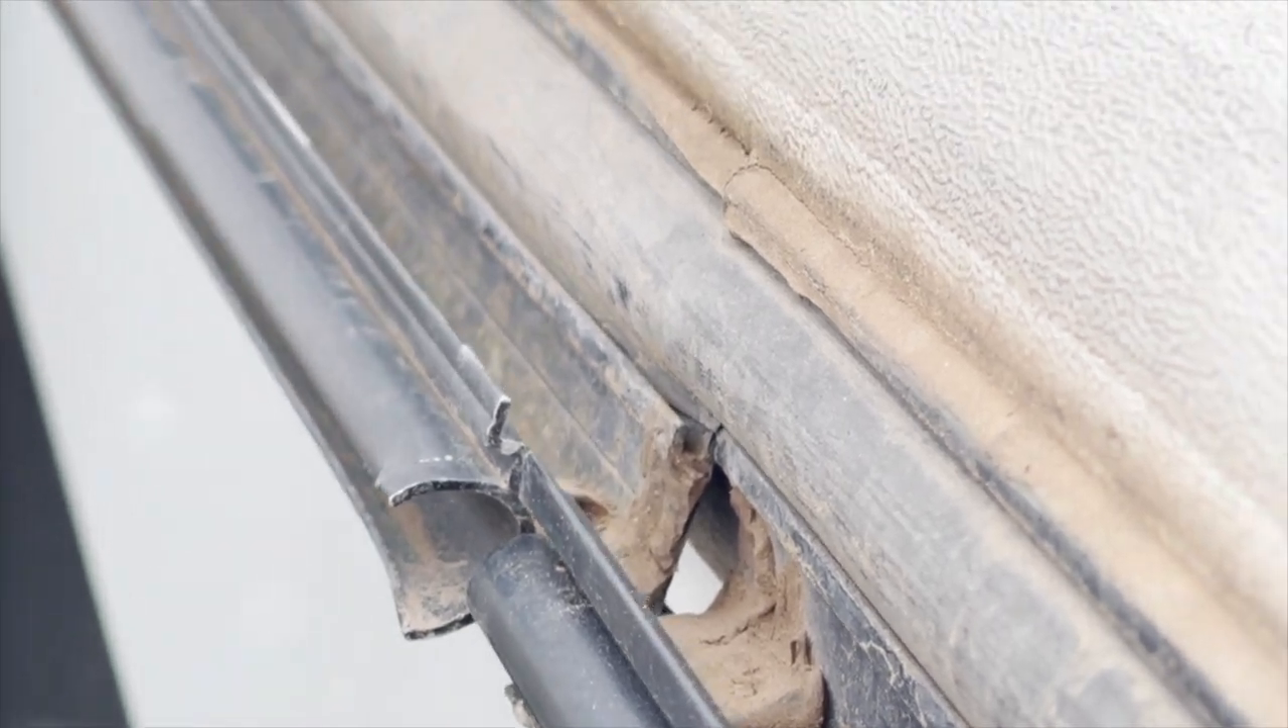You can see the gap in the back back here where i can see clear through.